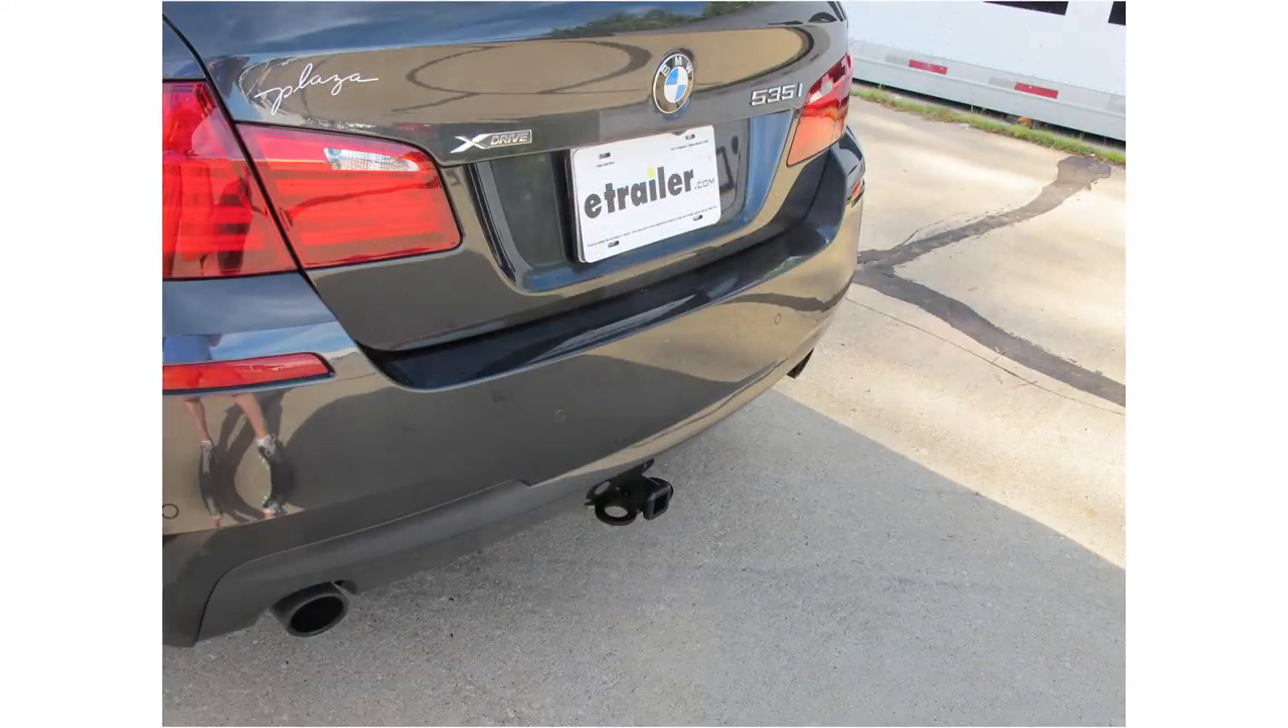Now here's what our hitch looks like installed on our vehicle.